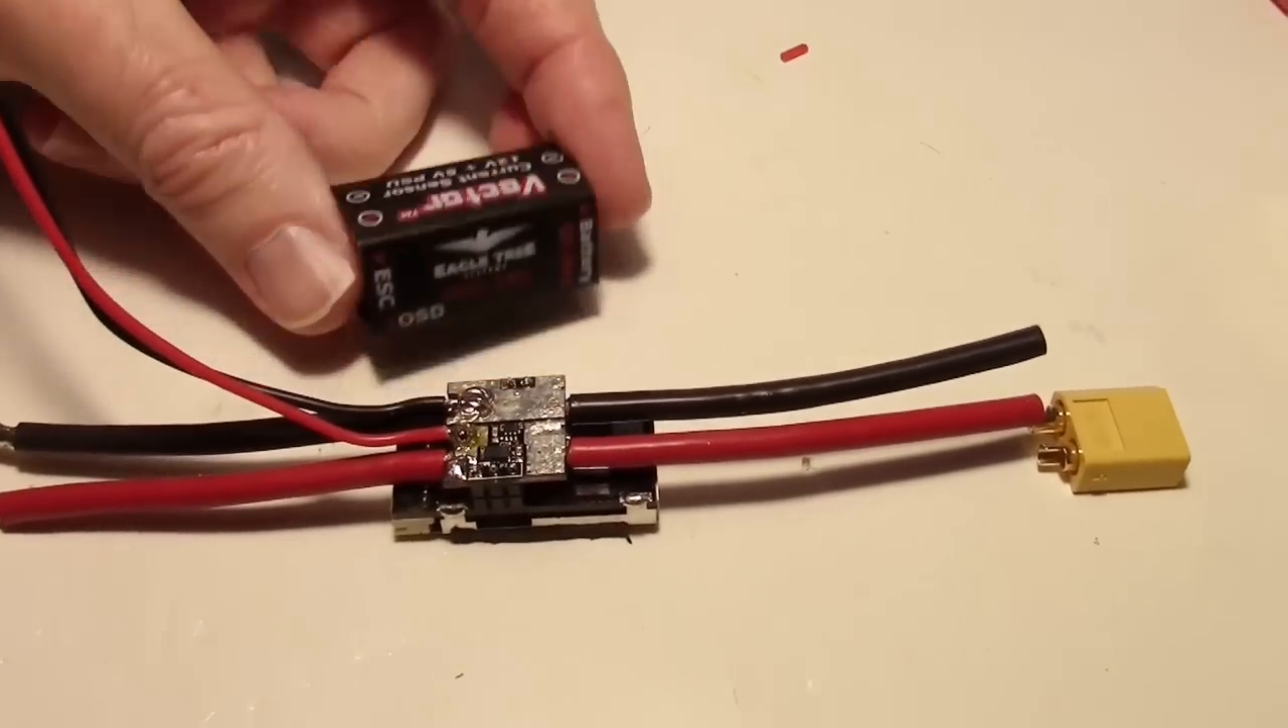I've slipped off the cover which was just held on some by some sticky tape.